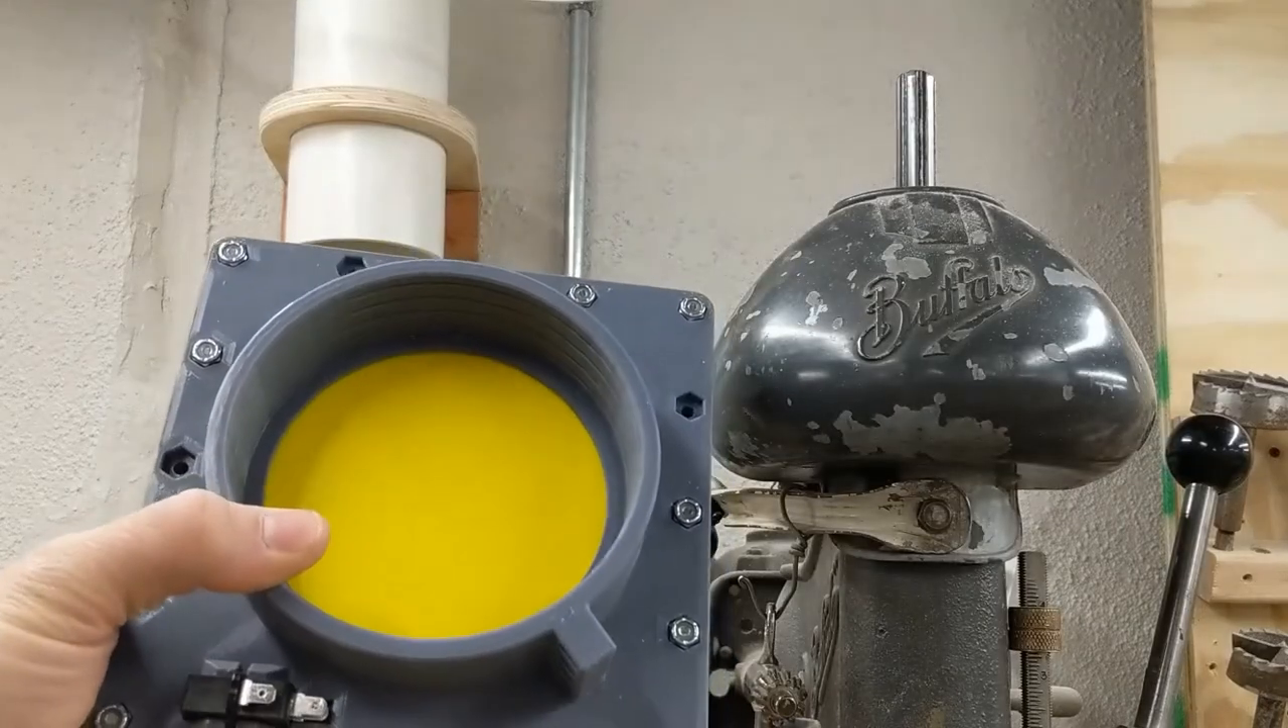This gate is pretty much put together.